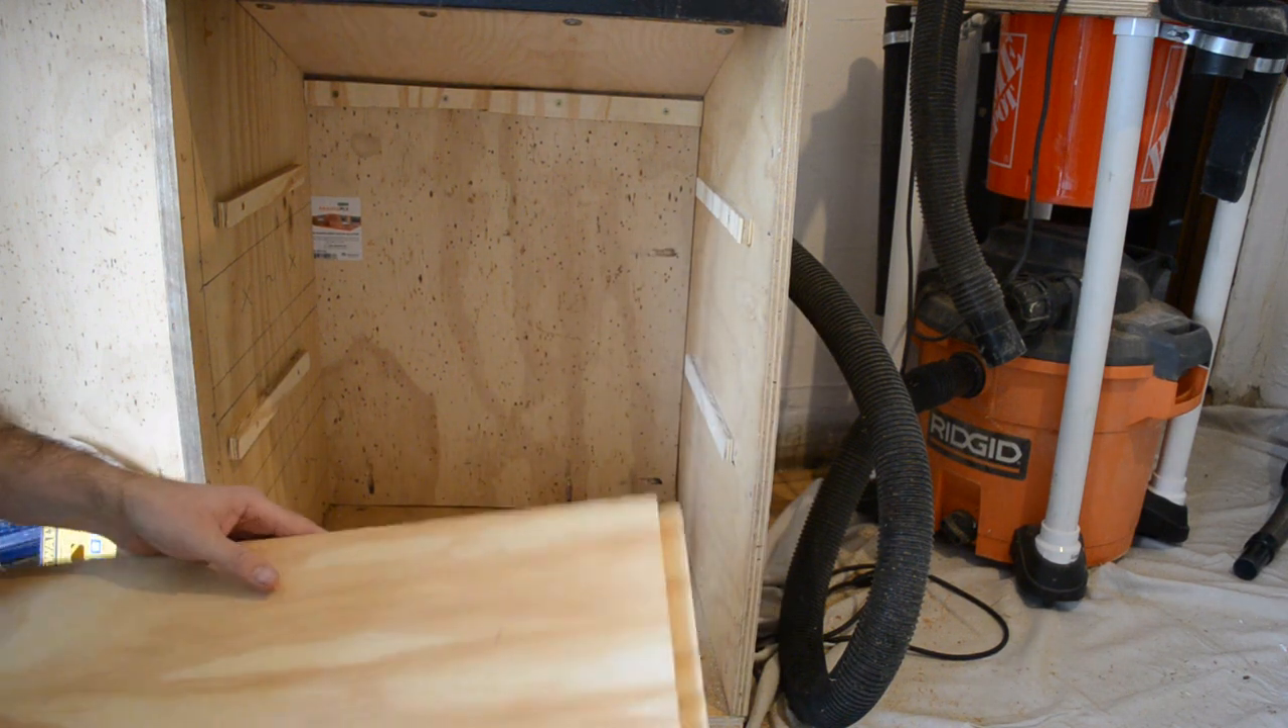All right so I've got my little kind of shelf brackets in on both sides uh like I said I this project's using up a lot of scrap so this is scrap for making doors.